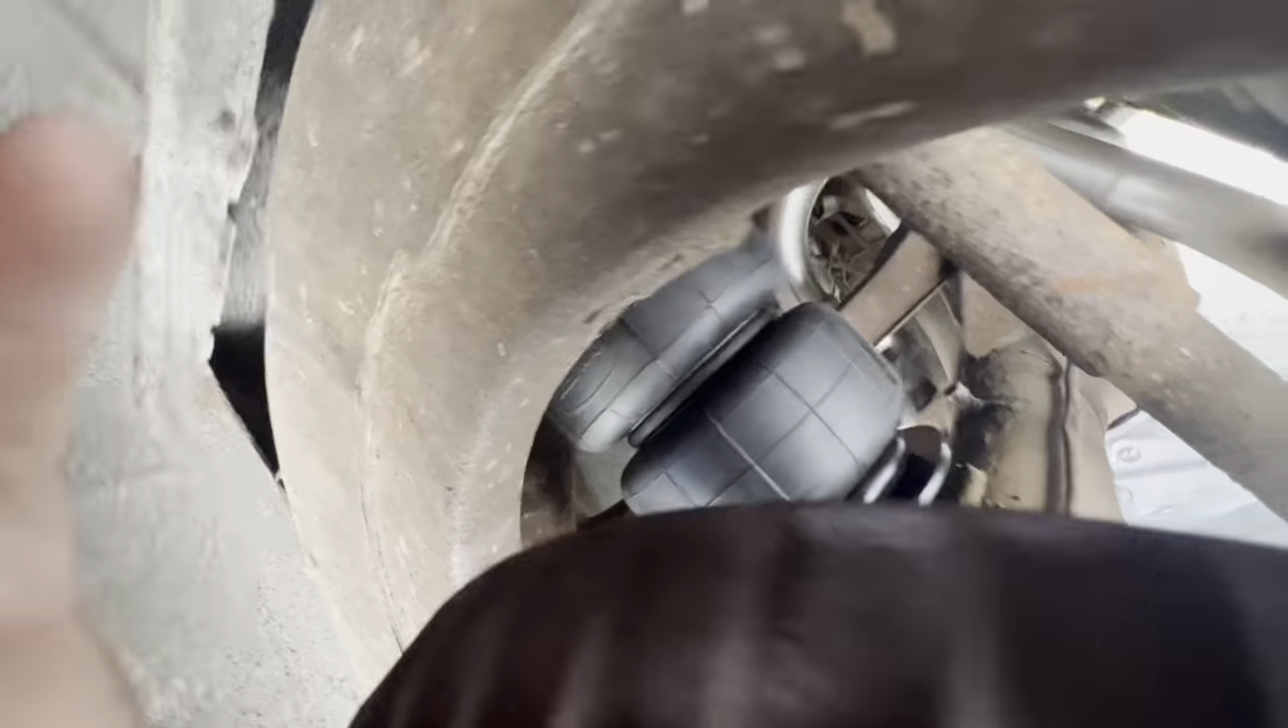So we have the bag up in place.